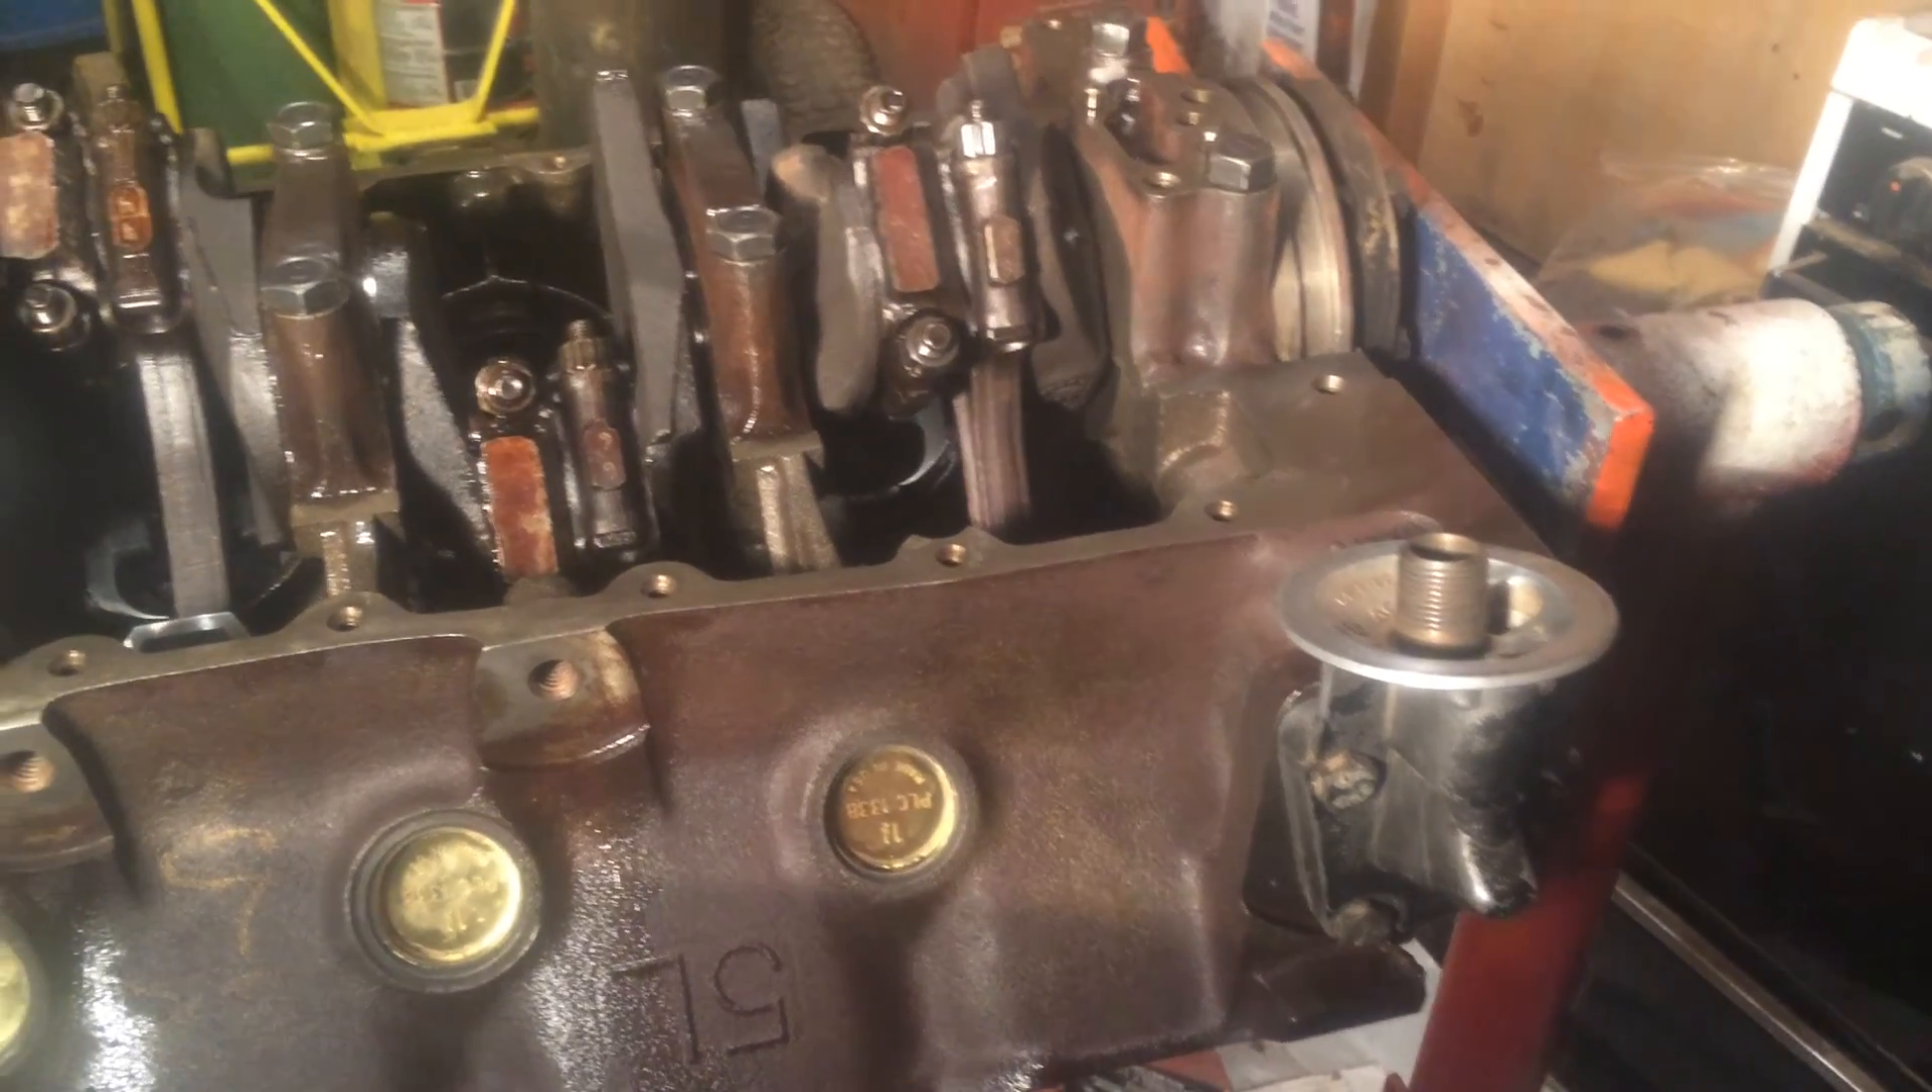As you can see I just put the oil filter adapter on.